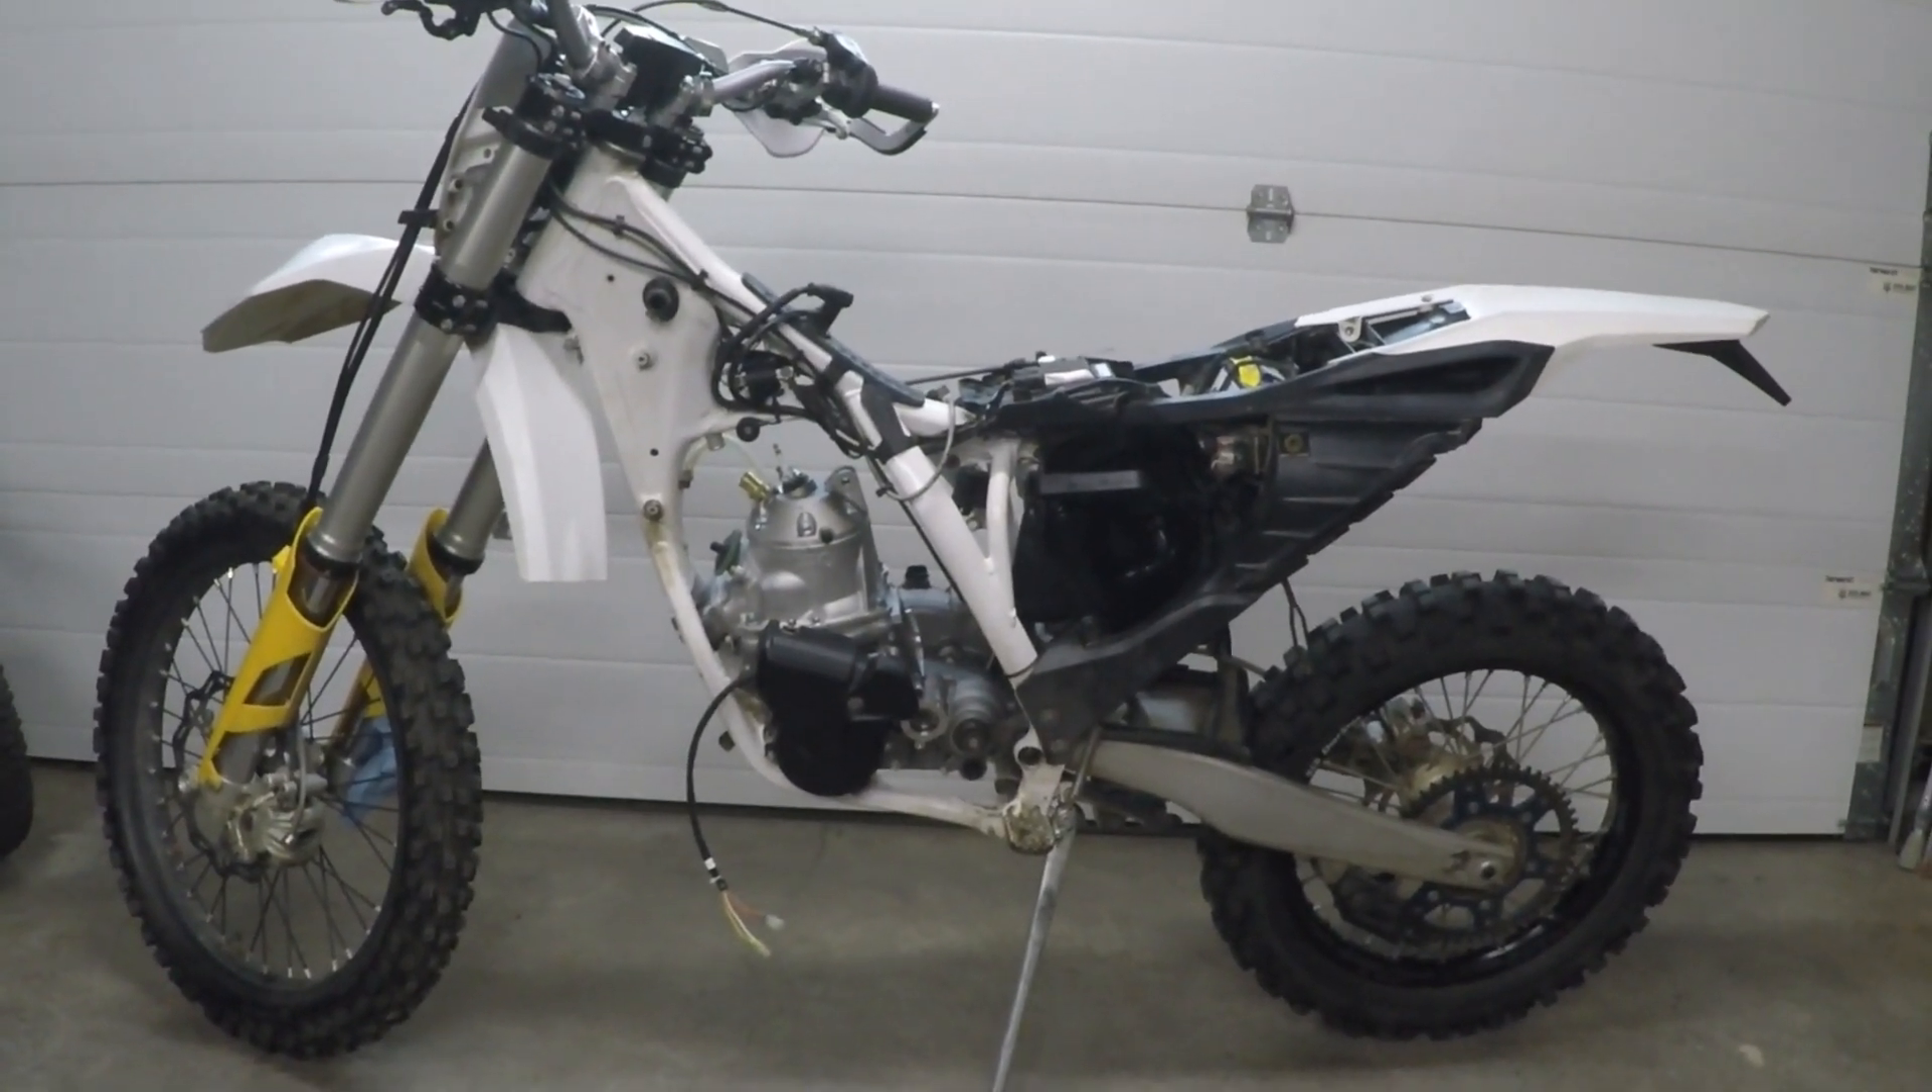This is our first trial fit and the motor is currently in the frame.